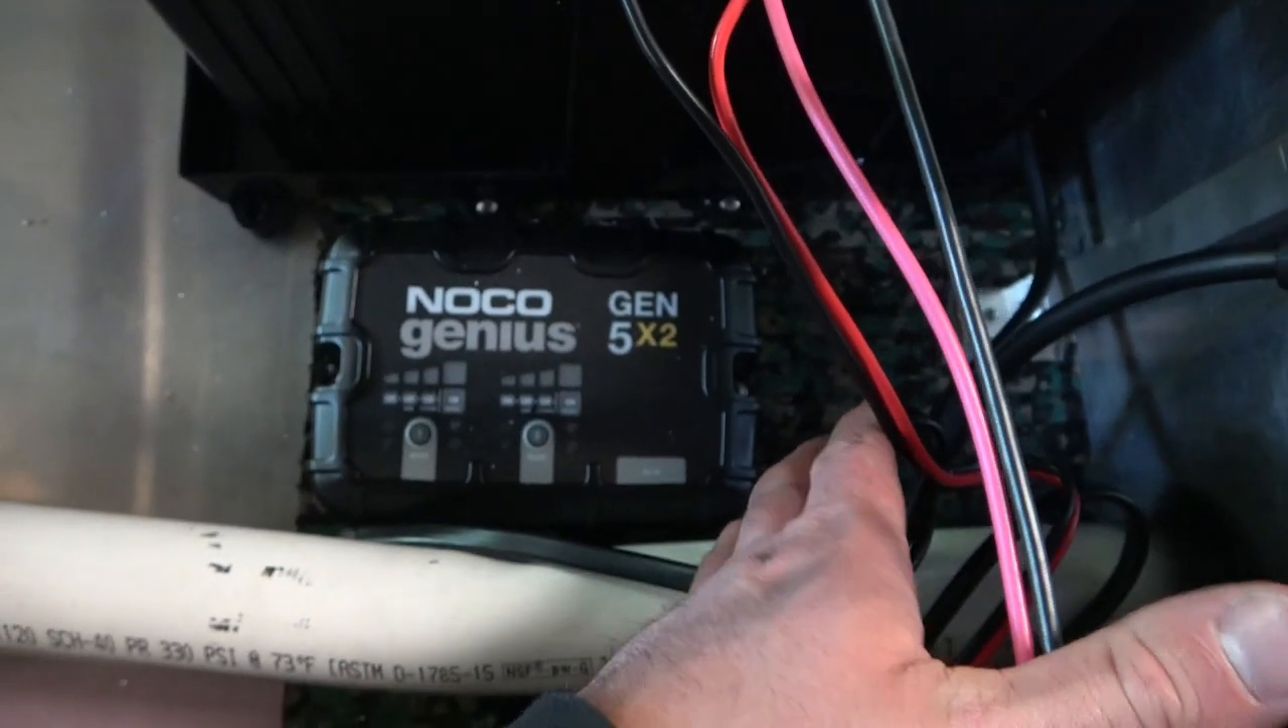And, of course, I don't think I ever showed this in any videos, but I went ahead and put my two-bank charger right here on the port side of the boat.